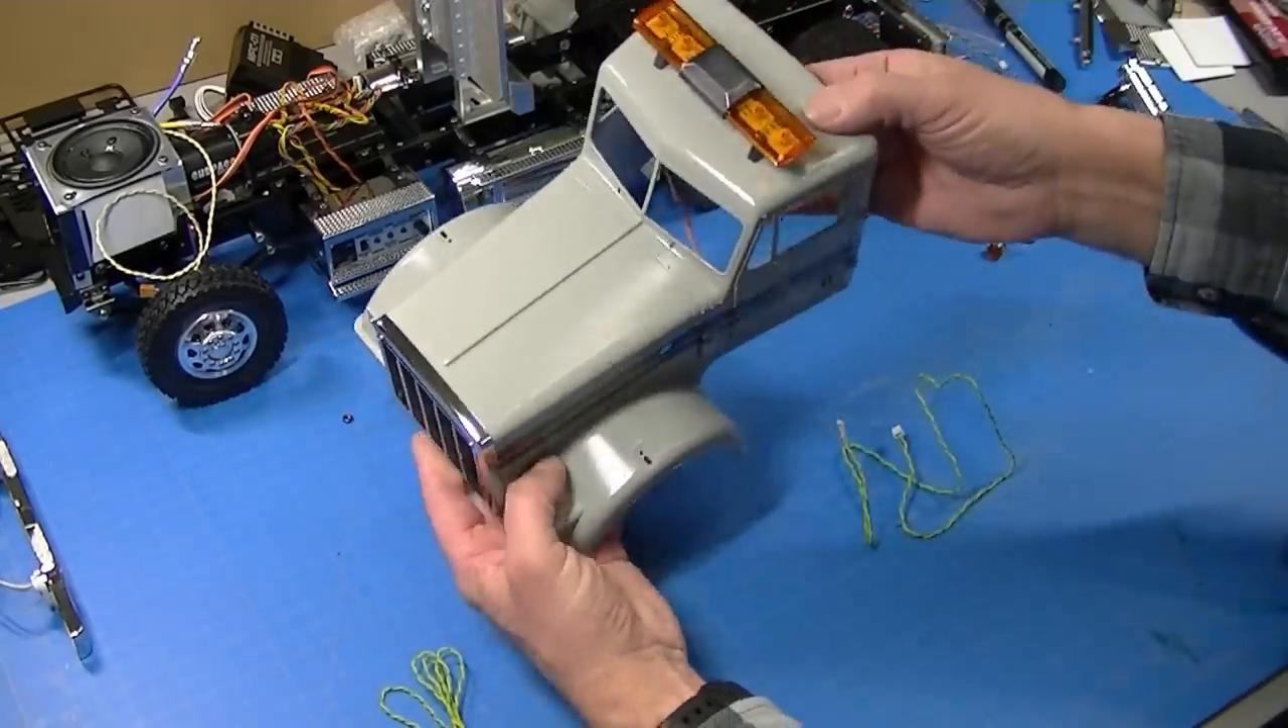See, I mounted the grill. And mounted the light bar that's now painted.